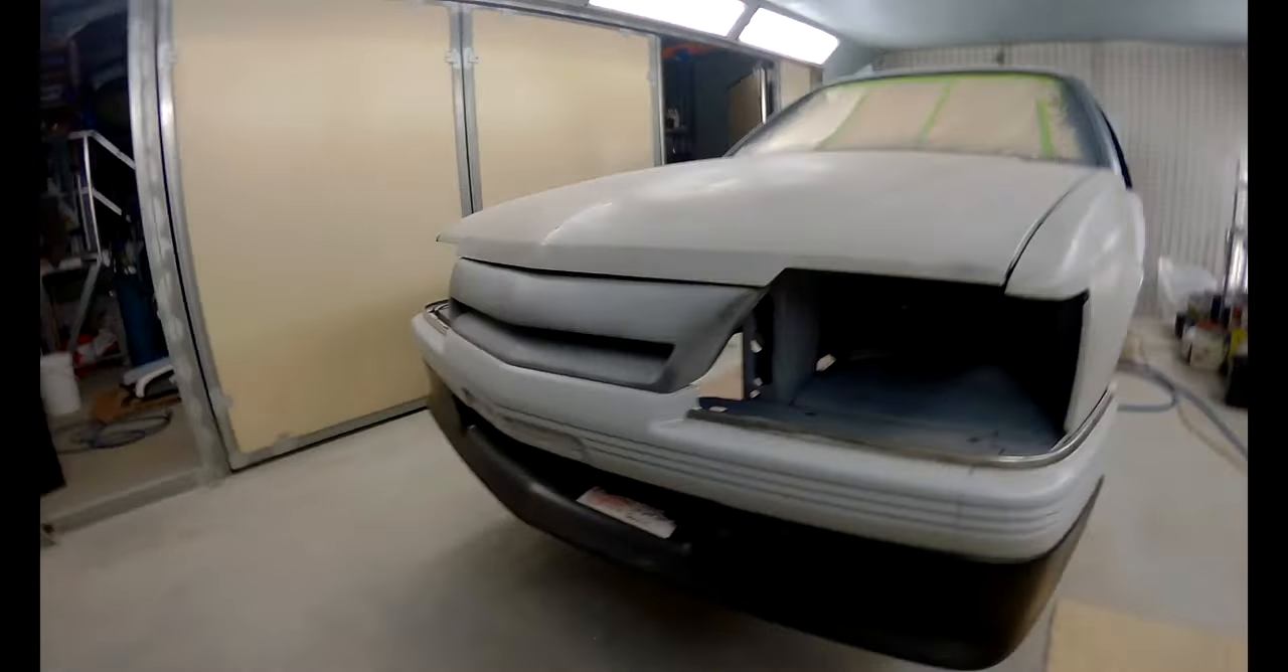That's the original bumper back in its original location.